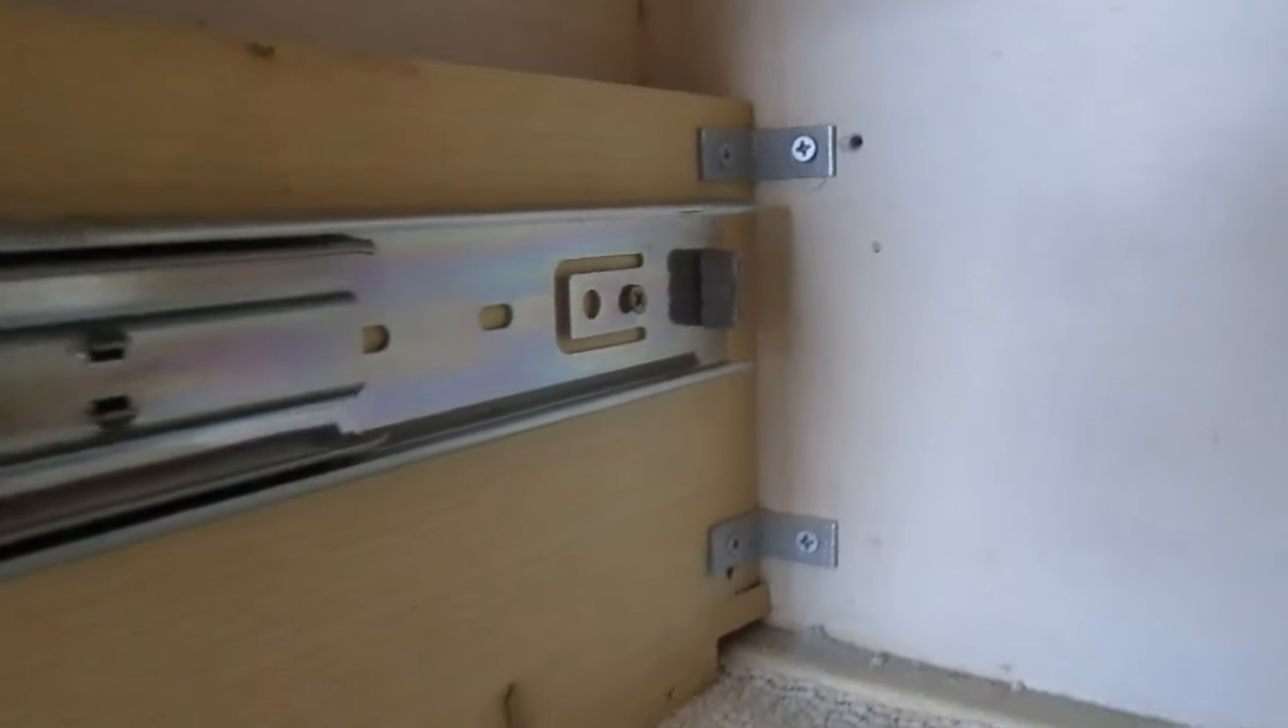And I fastened some angle irons on the back of these pieces of wood. I didn't use any fasteners on the front.